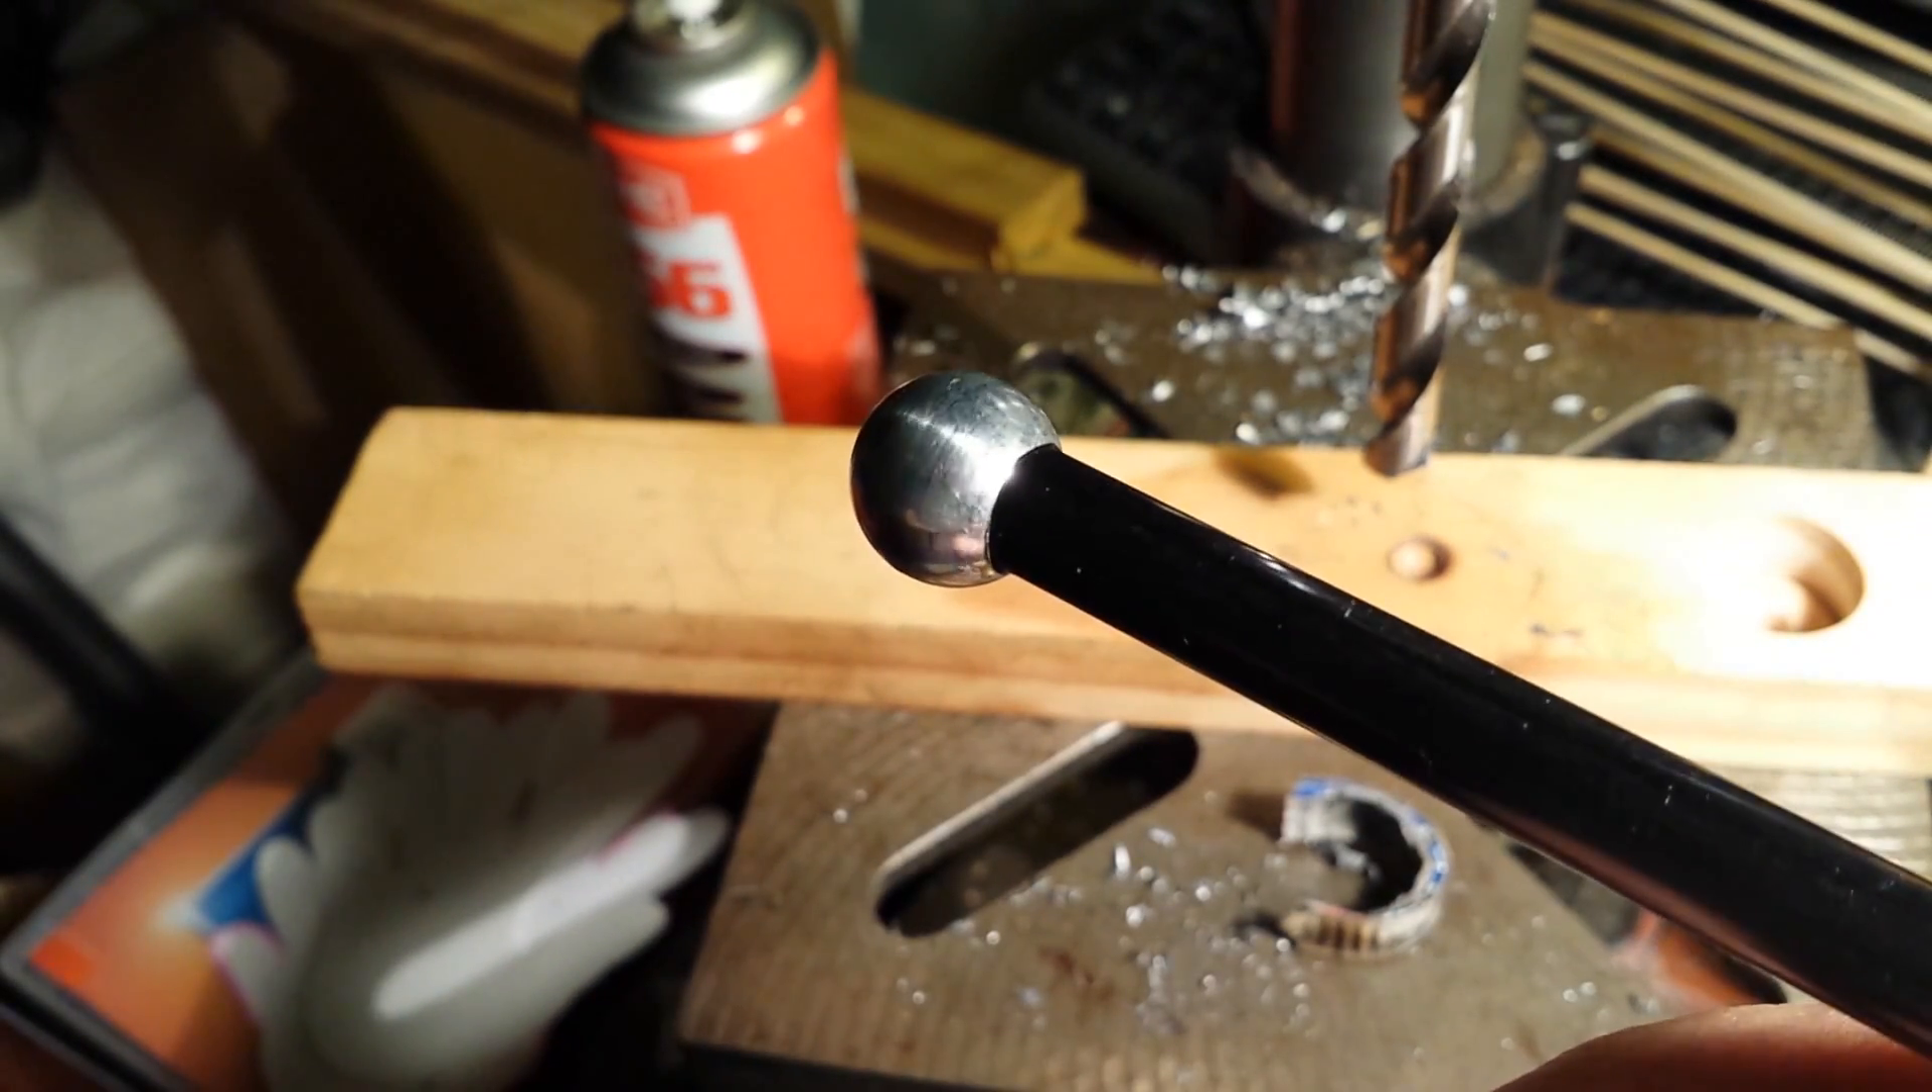And the end result is a nice clean fit to a 9mm kite rod.